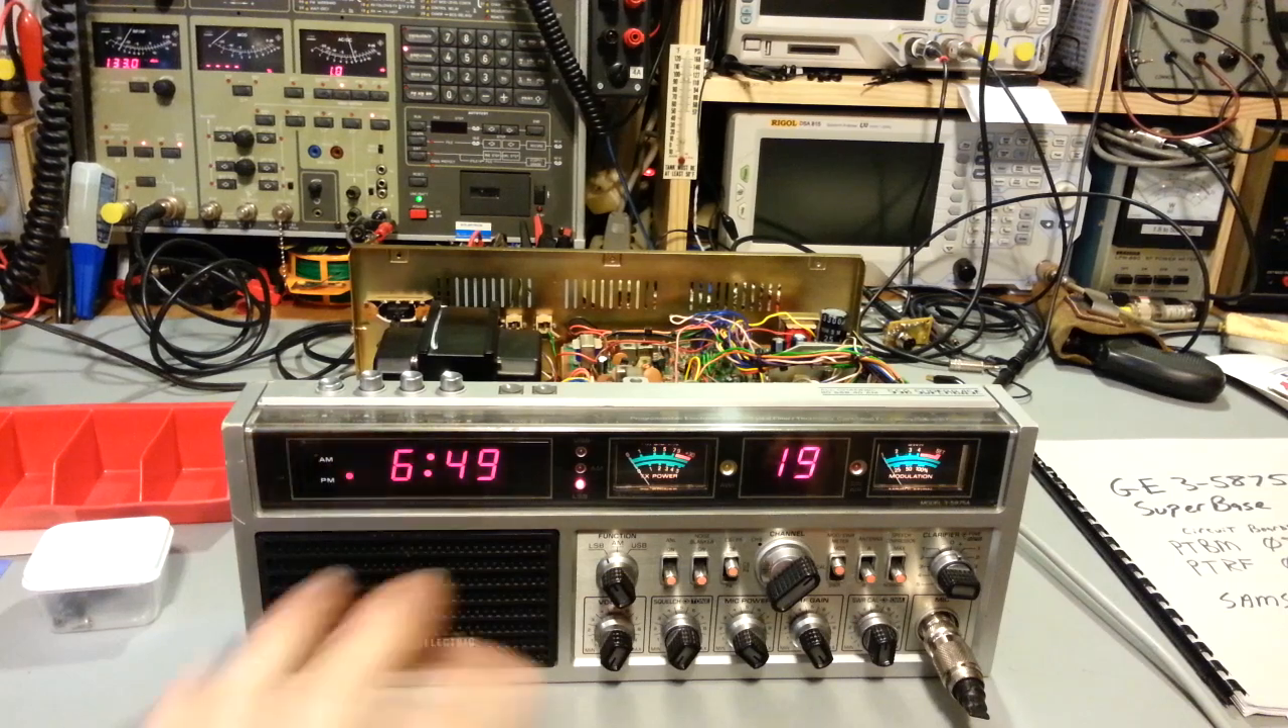The, uh, replacement faceplate has been installed.